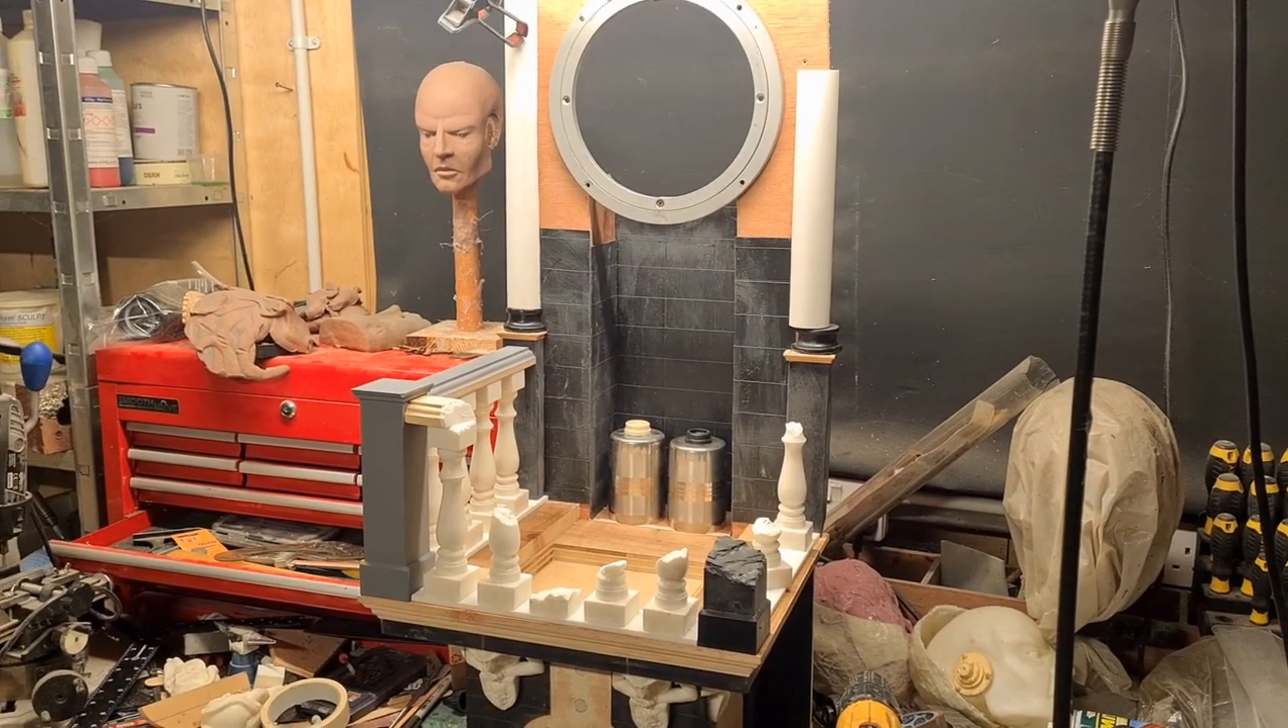So there's my spindles in place so that's looking pretty good.